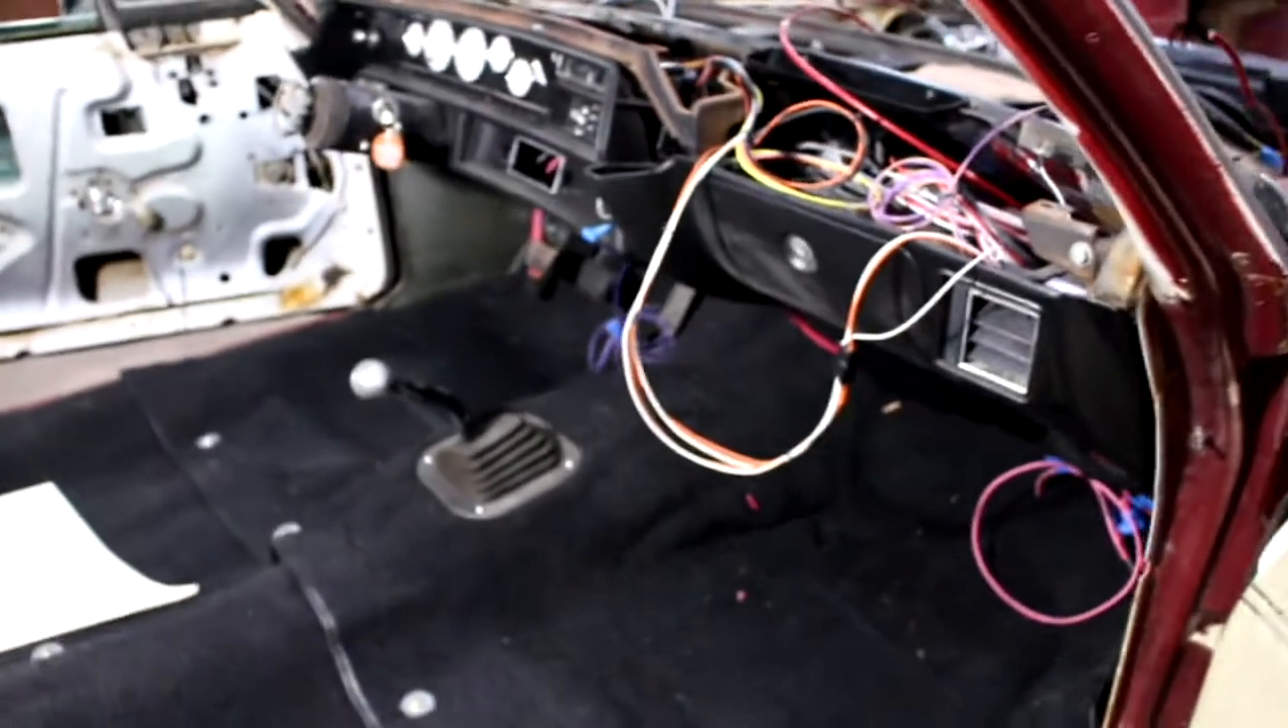I got to get the wiring done and that's really there's no sense putting seats in and stuff until the wiring's done.